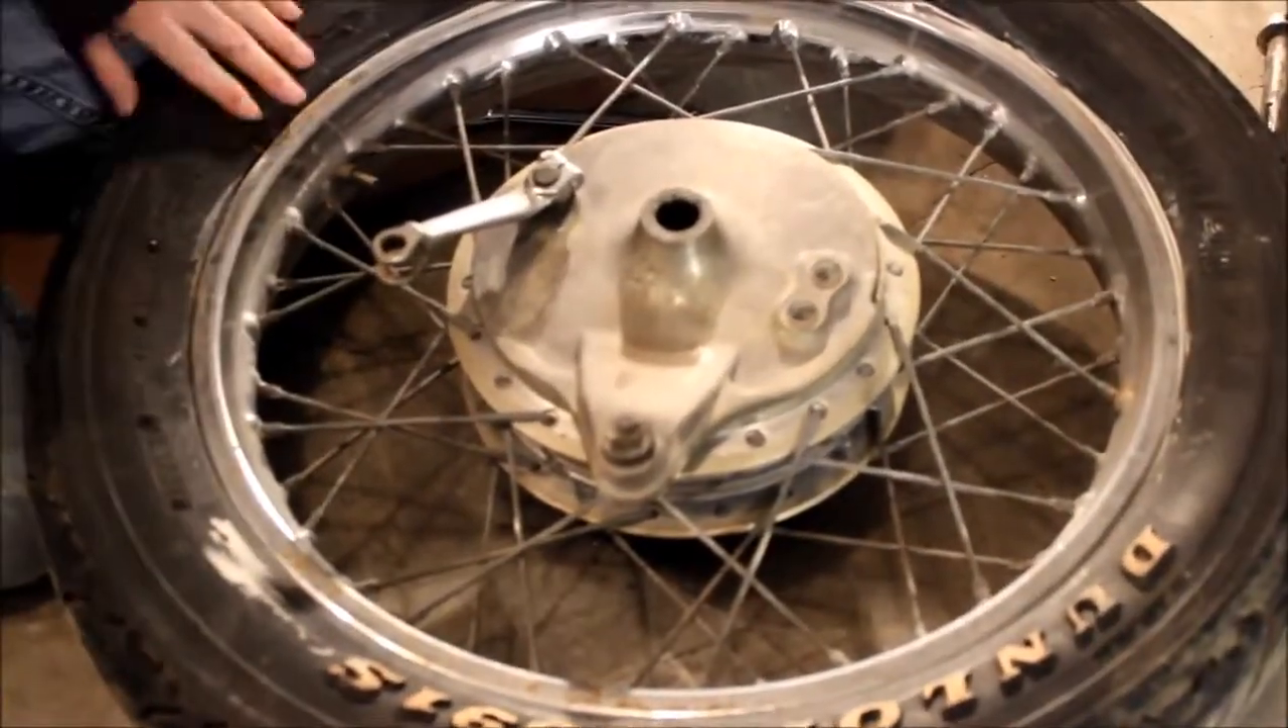Alright, so to start off, we've already gone ahead and removed the wheel assembly from our bike.